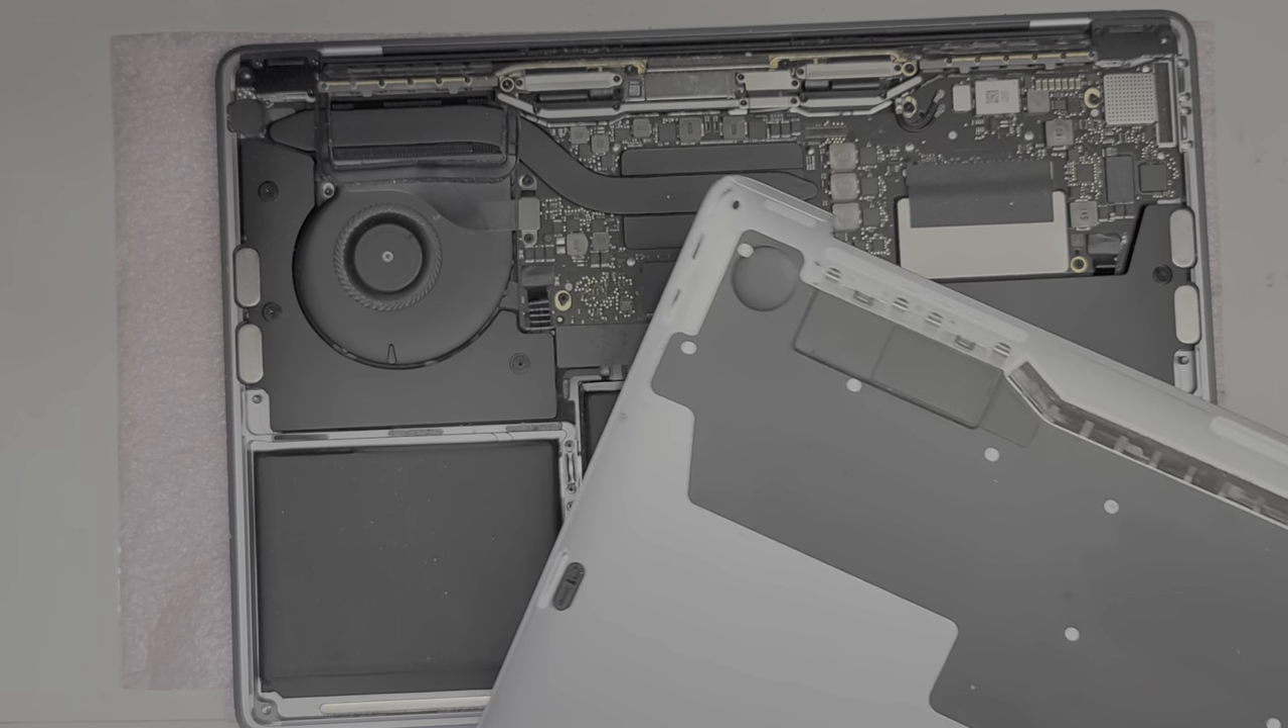So there we go. We got the bottom cover off.